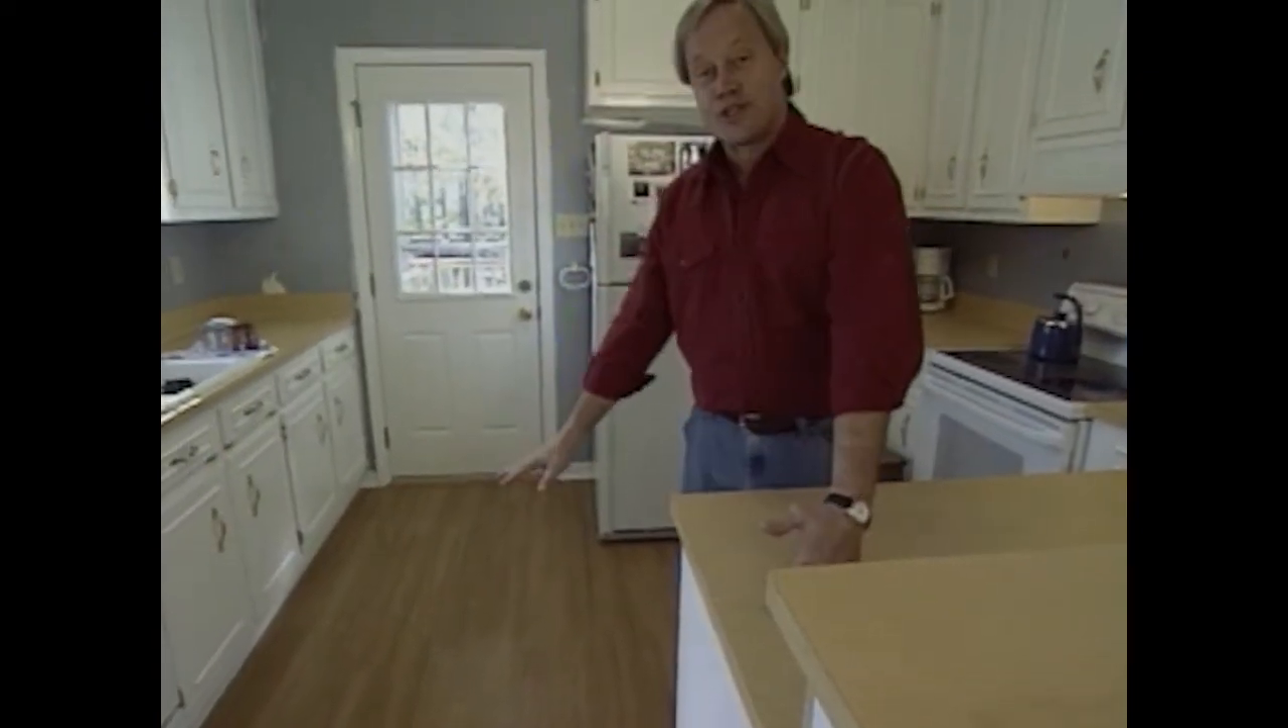Our countertops are all in, and I think we accomplished just what the homeowners wanted by having a countertop that would really complement and blend in with the existing kitchen floor.